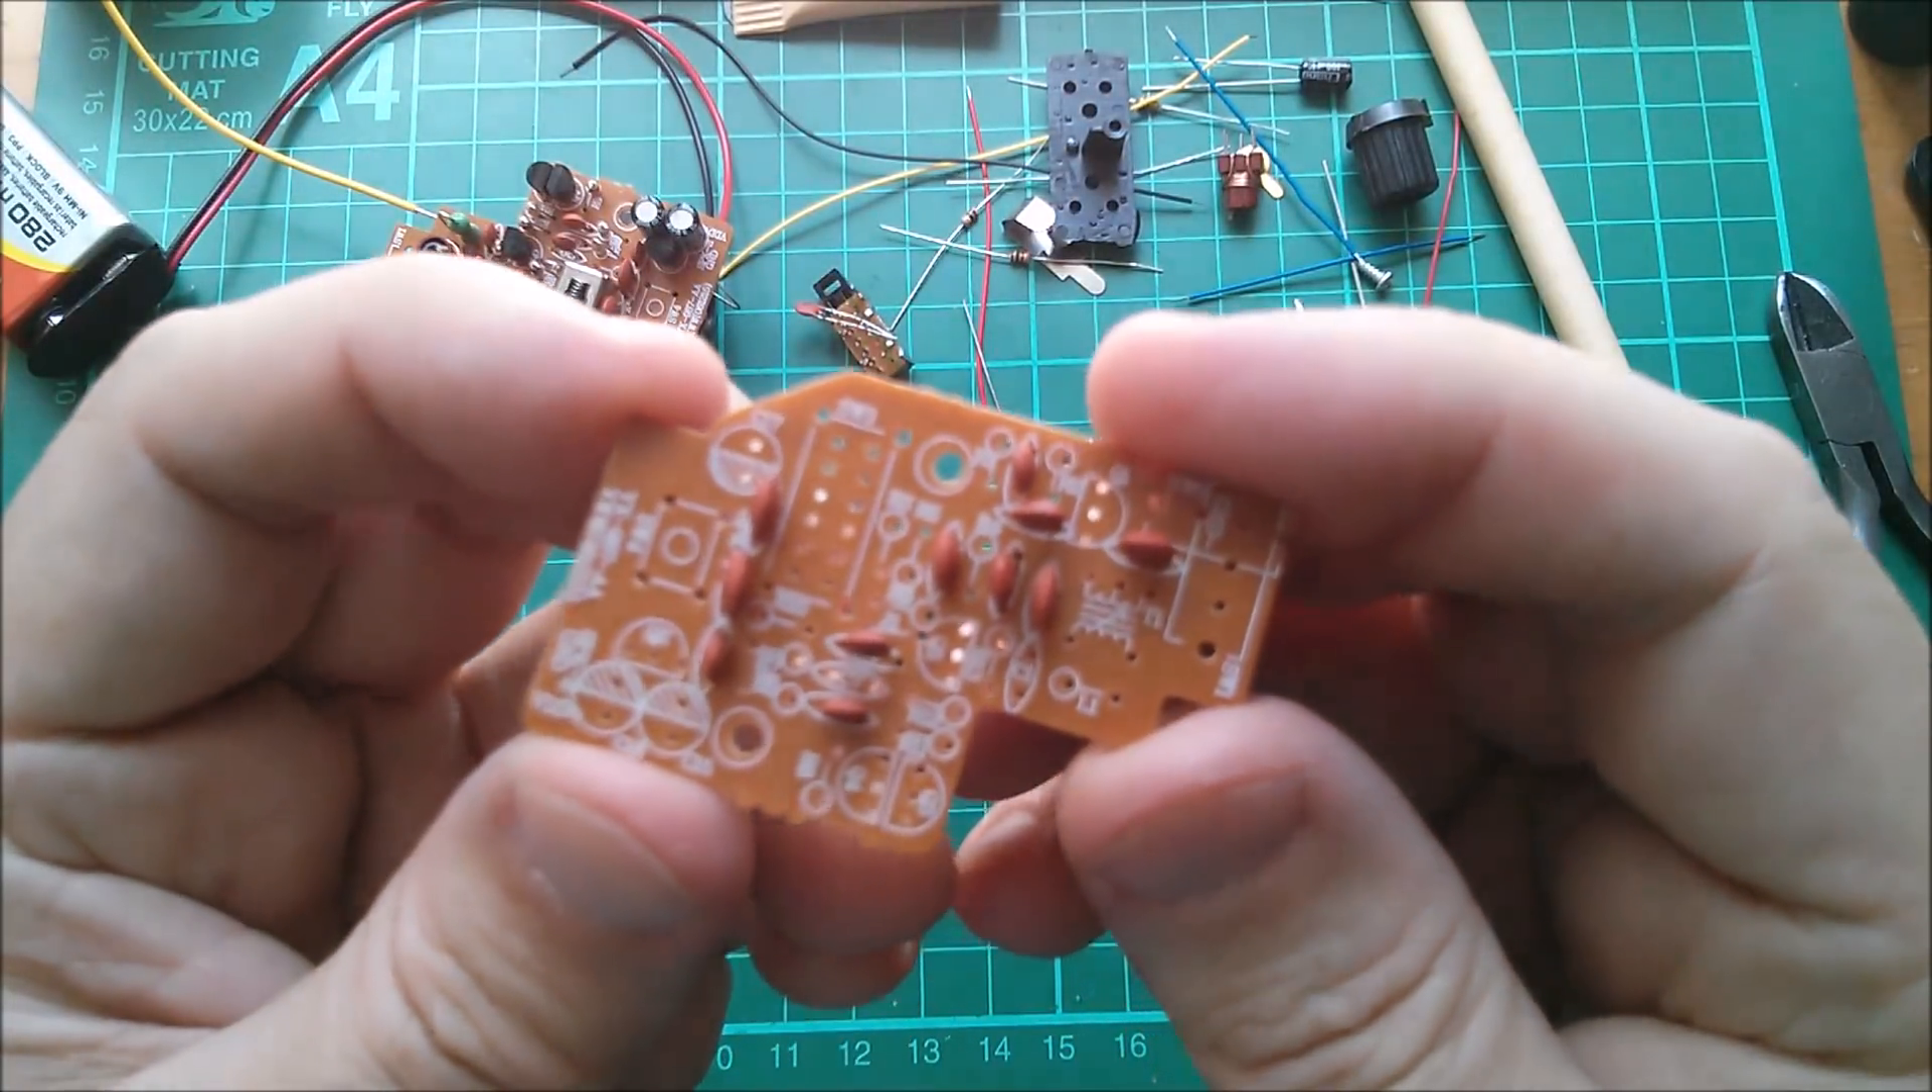There are all the ceramic caps in, they look rather nice actually, all matching colour to the colour of the board.